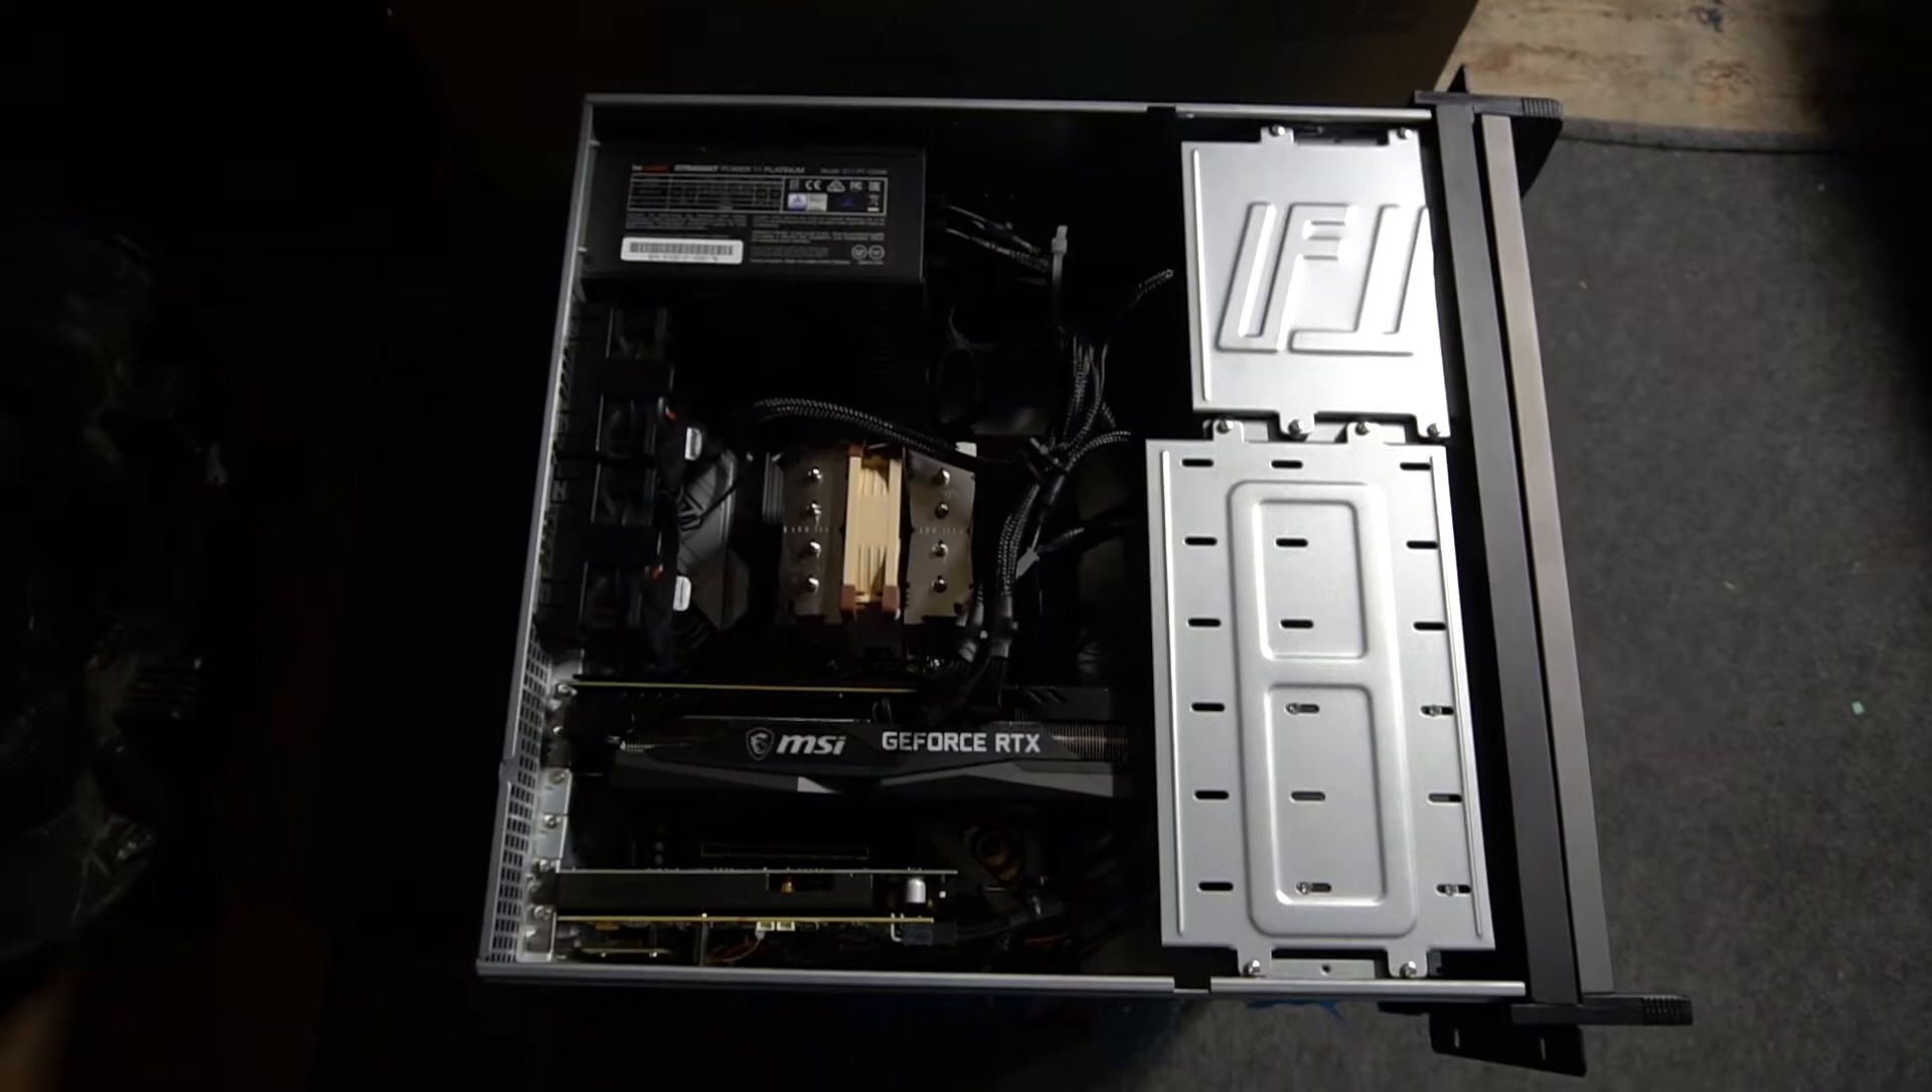Kabelmanagement wurde gemacht. Muss nur noch Deckel drauf.